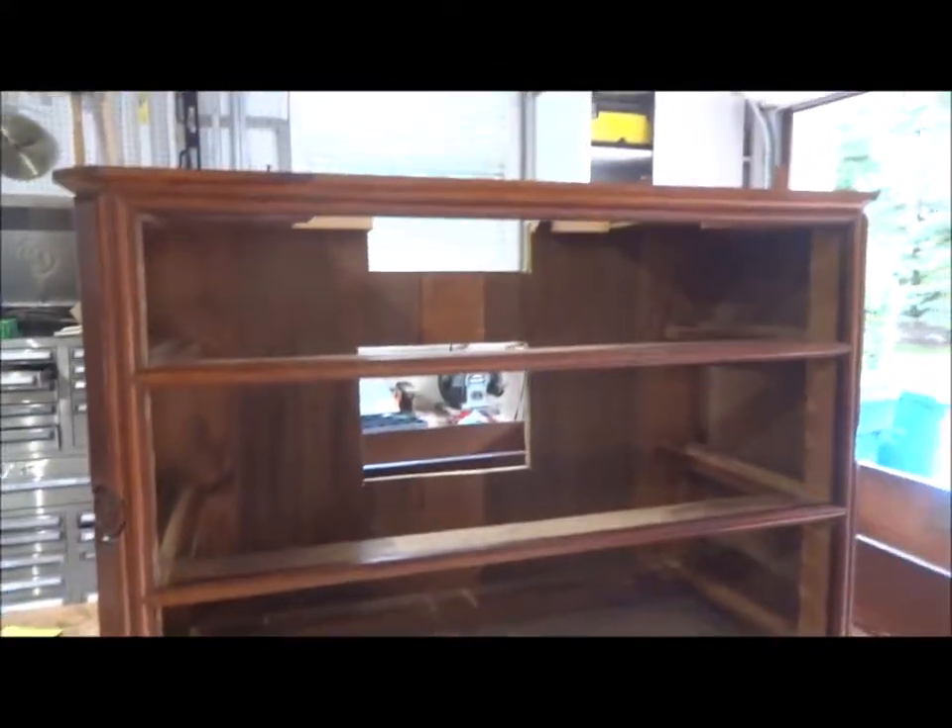Got there's some holes for the plumbing cut in the back and we're getting just about ready to put that bad boy in place.